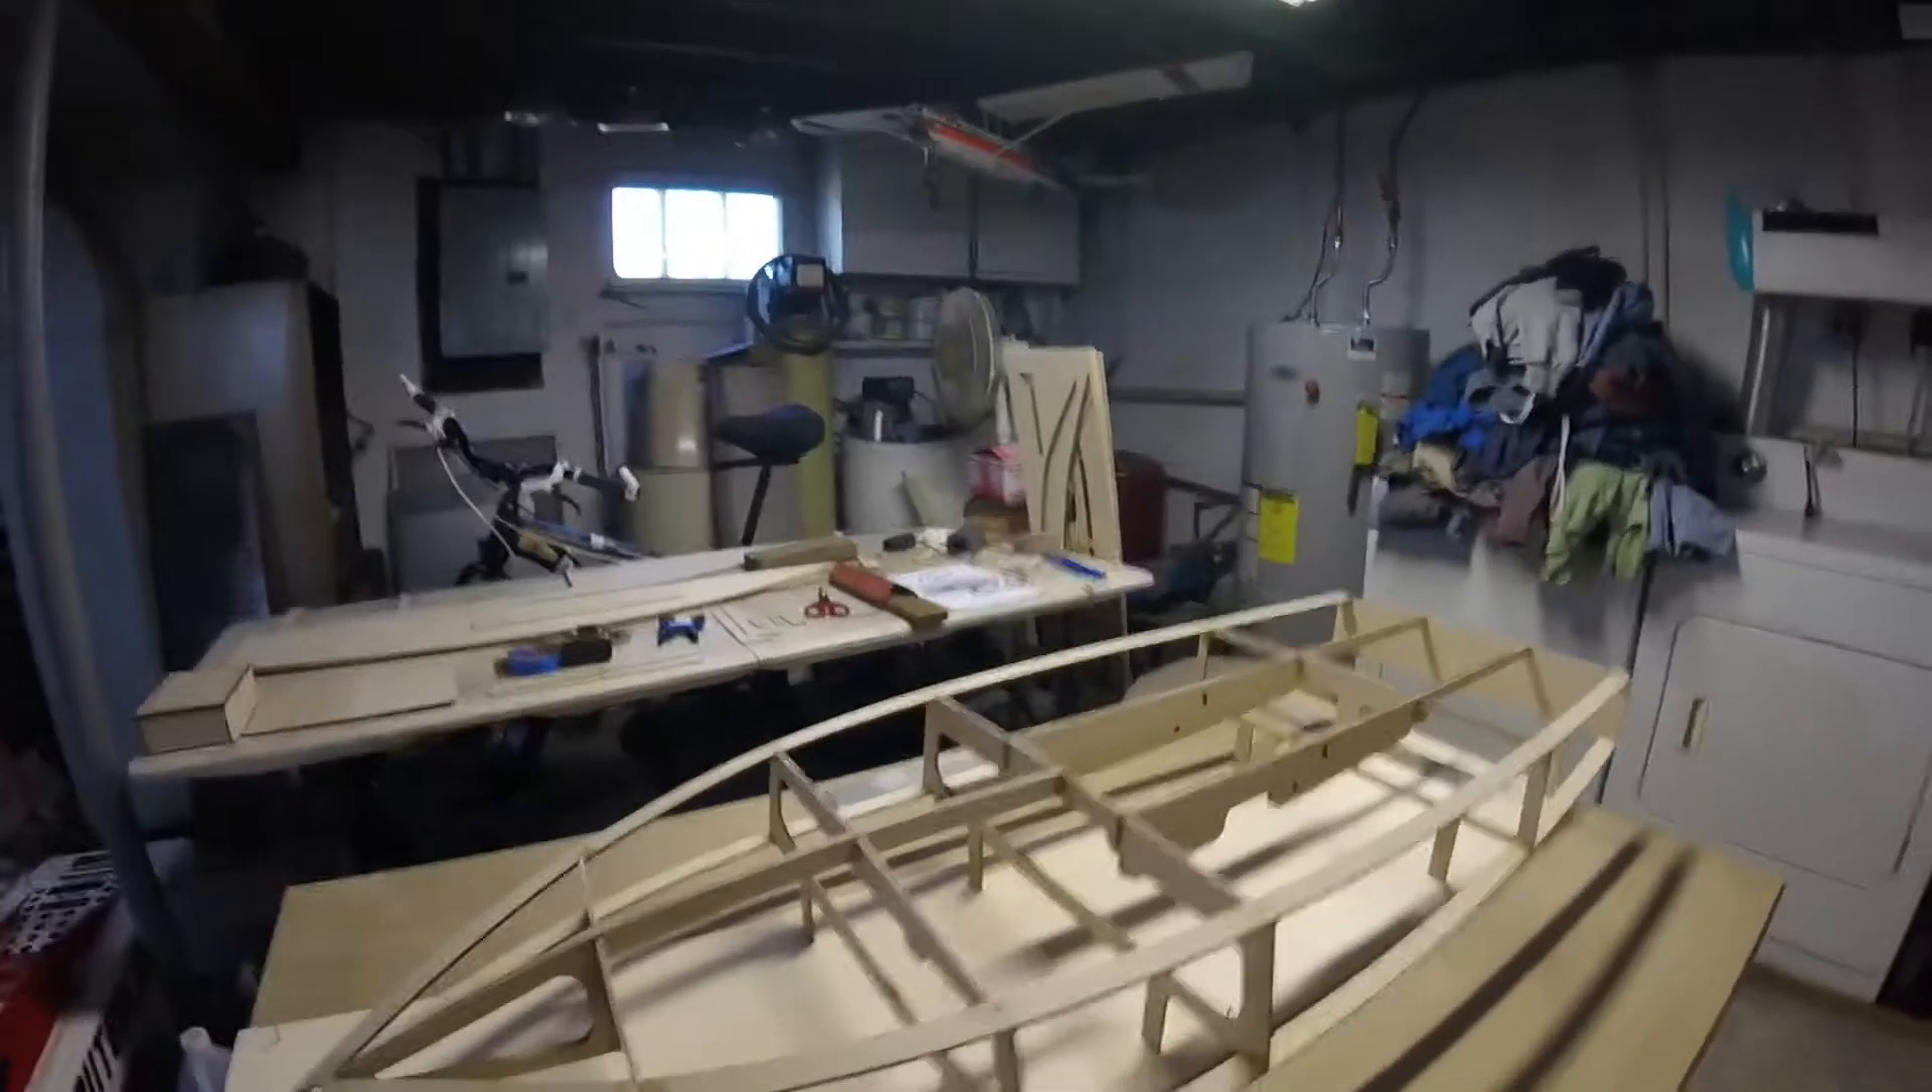Basically the skeleton of the boat is pretty much there.